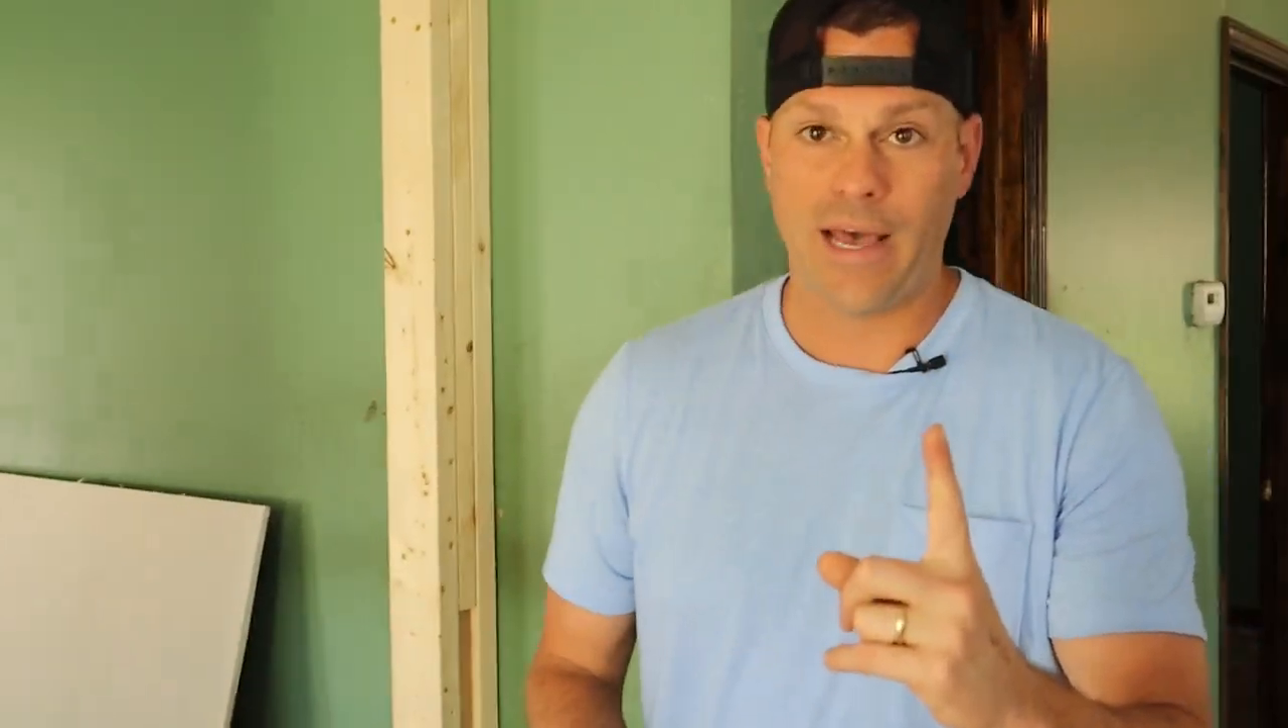It still only has one bath, but we added this wall right here, which obviously is just studded out with two-by-fours right now.